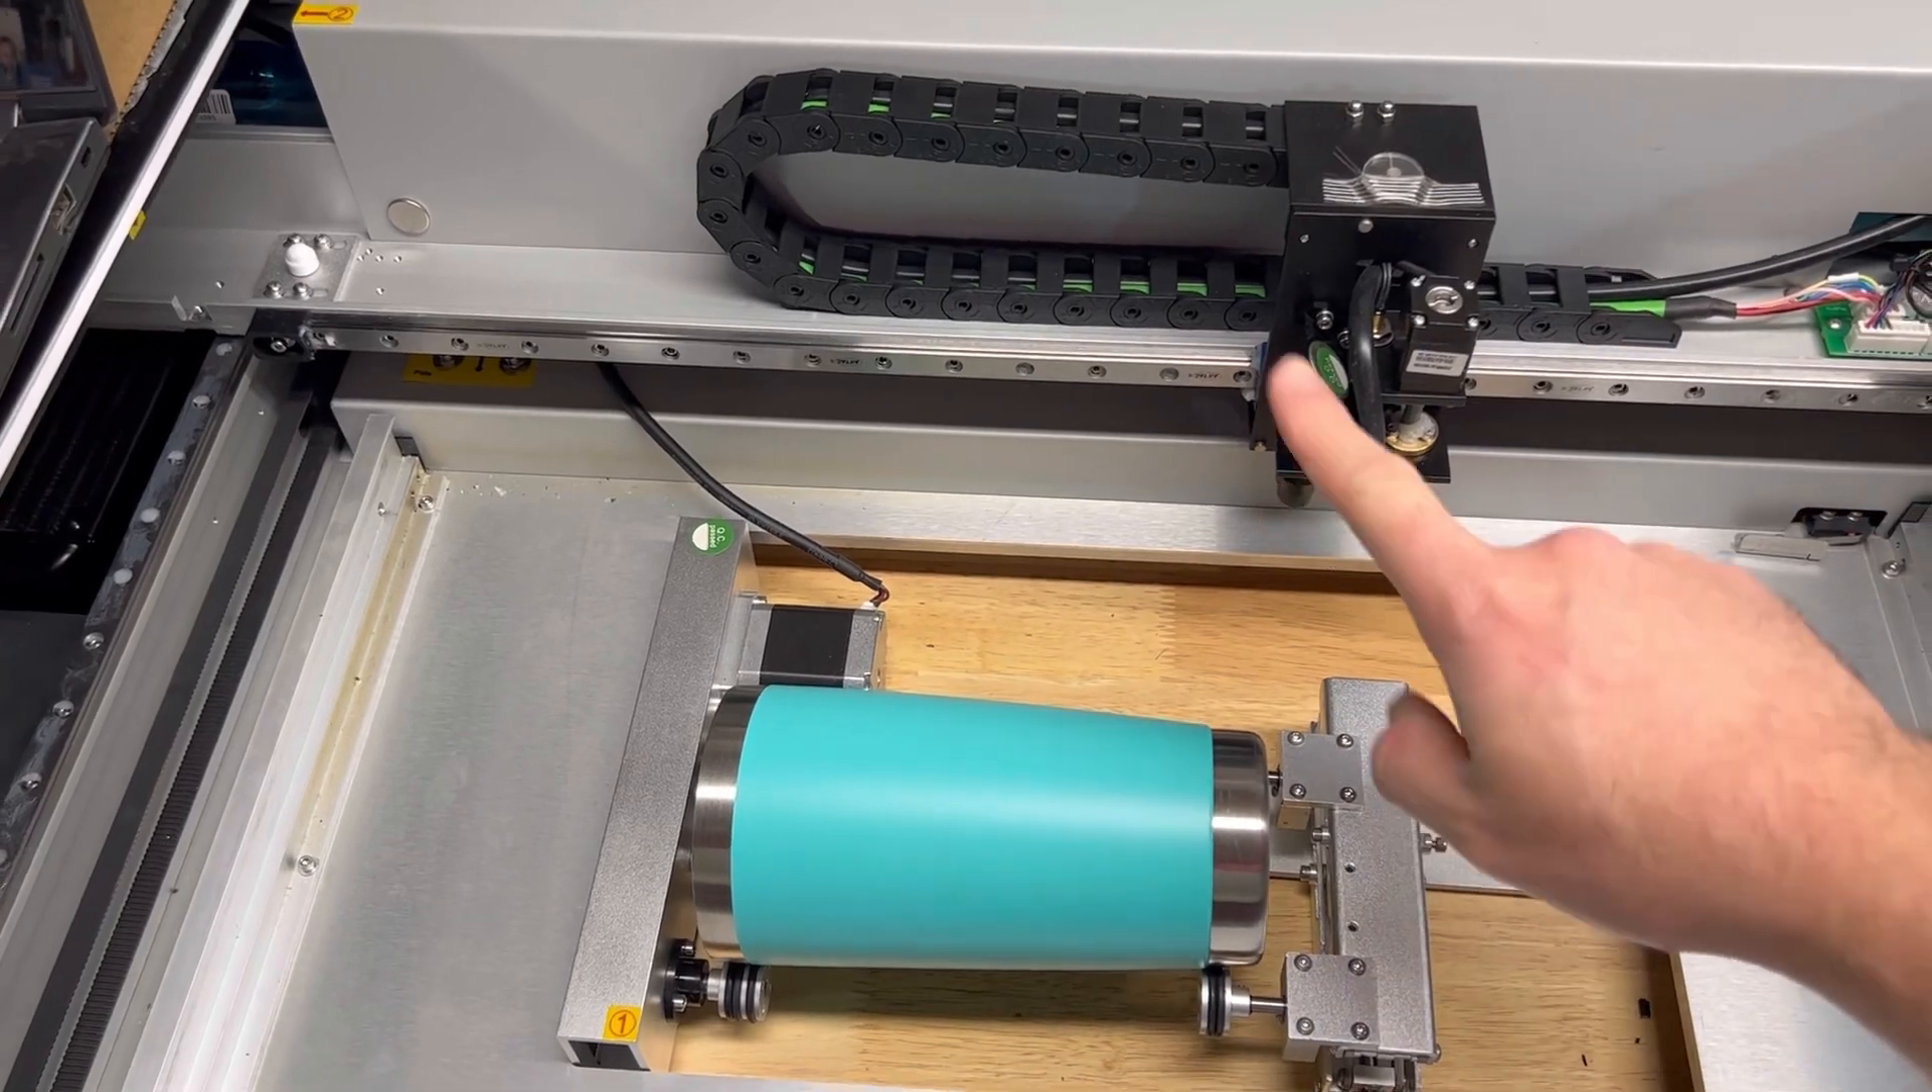So I've already pulled out the tray and the honeycomb bed and I've put the rotary in place and I want to put the tumbler here just so I can give you a visual representation of what we mean.